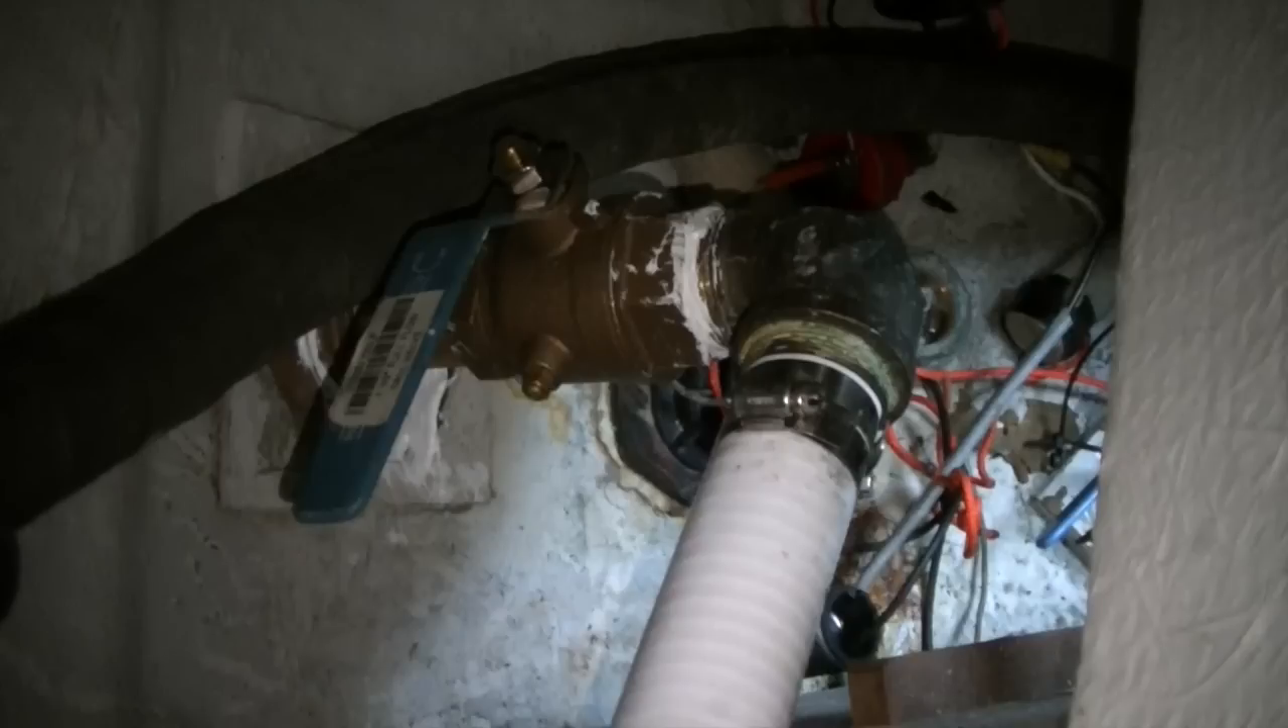And the direct overboard discharge is all finished as well. And here's just another angle.